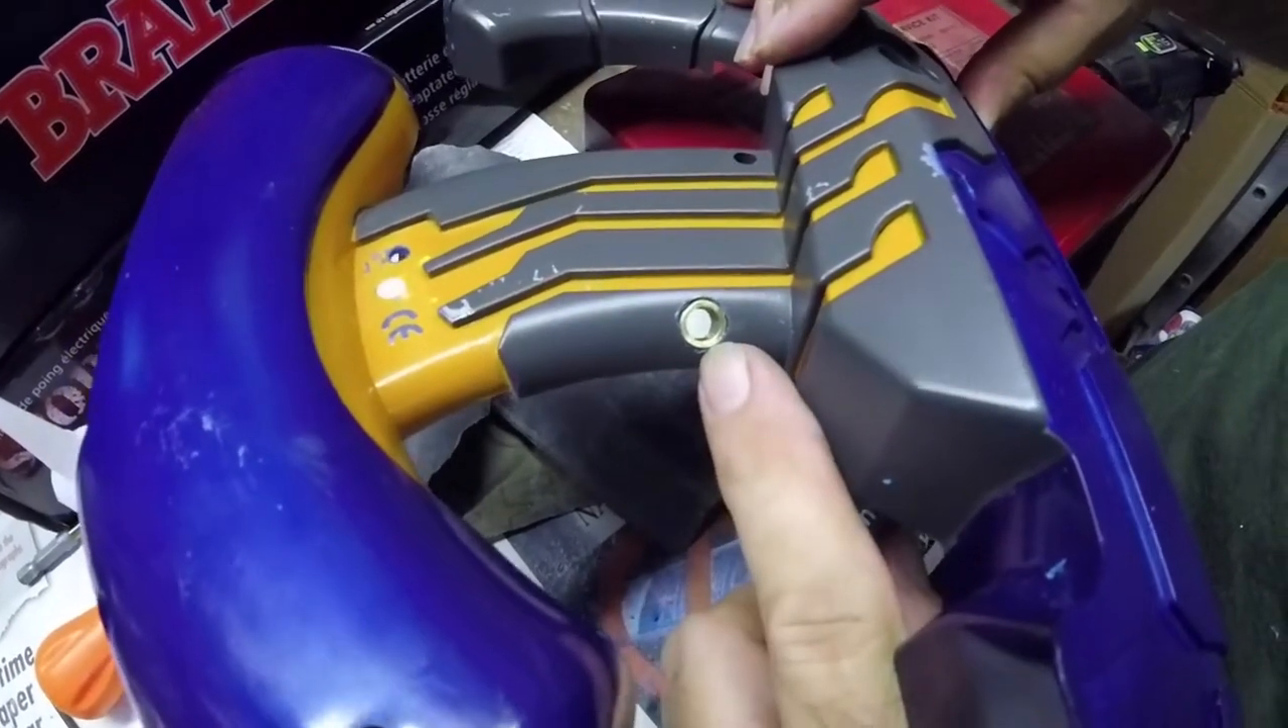Pressed in our feed tube from the inside. We've got it flush with the outside.